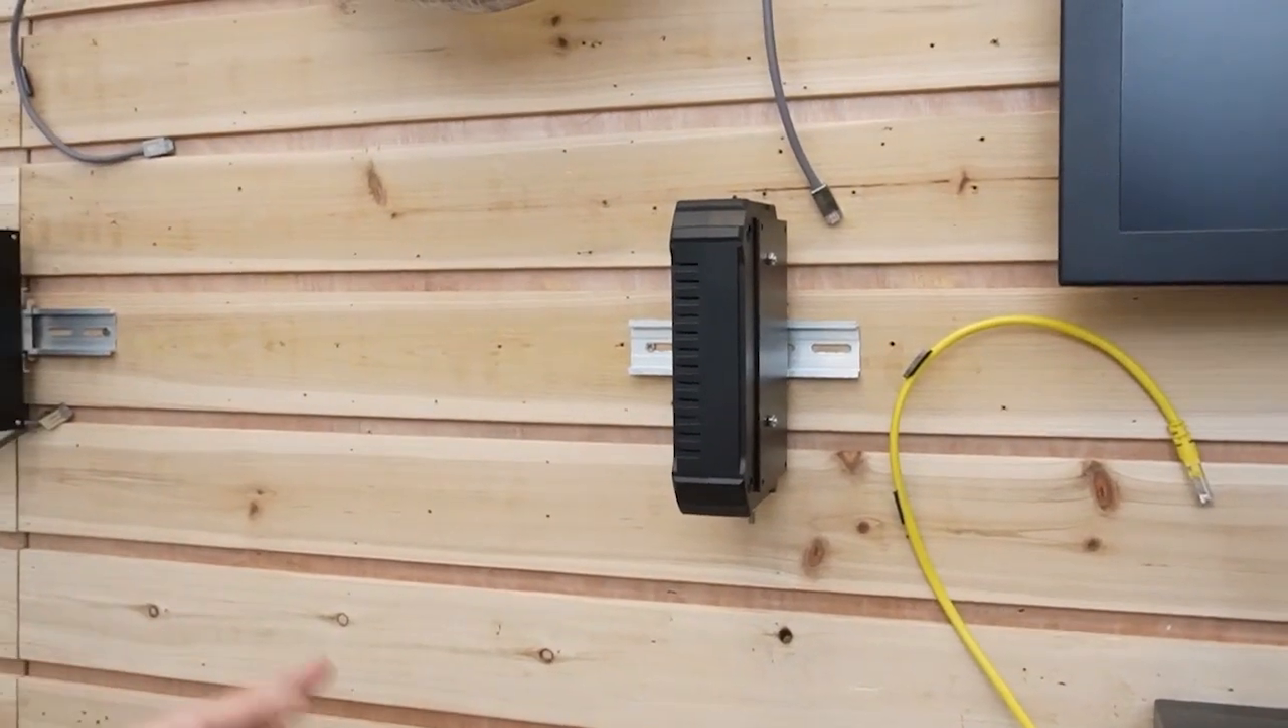Now this is the high-power PoE injector that we're using, and it is already mounted on the wall.